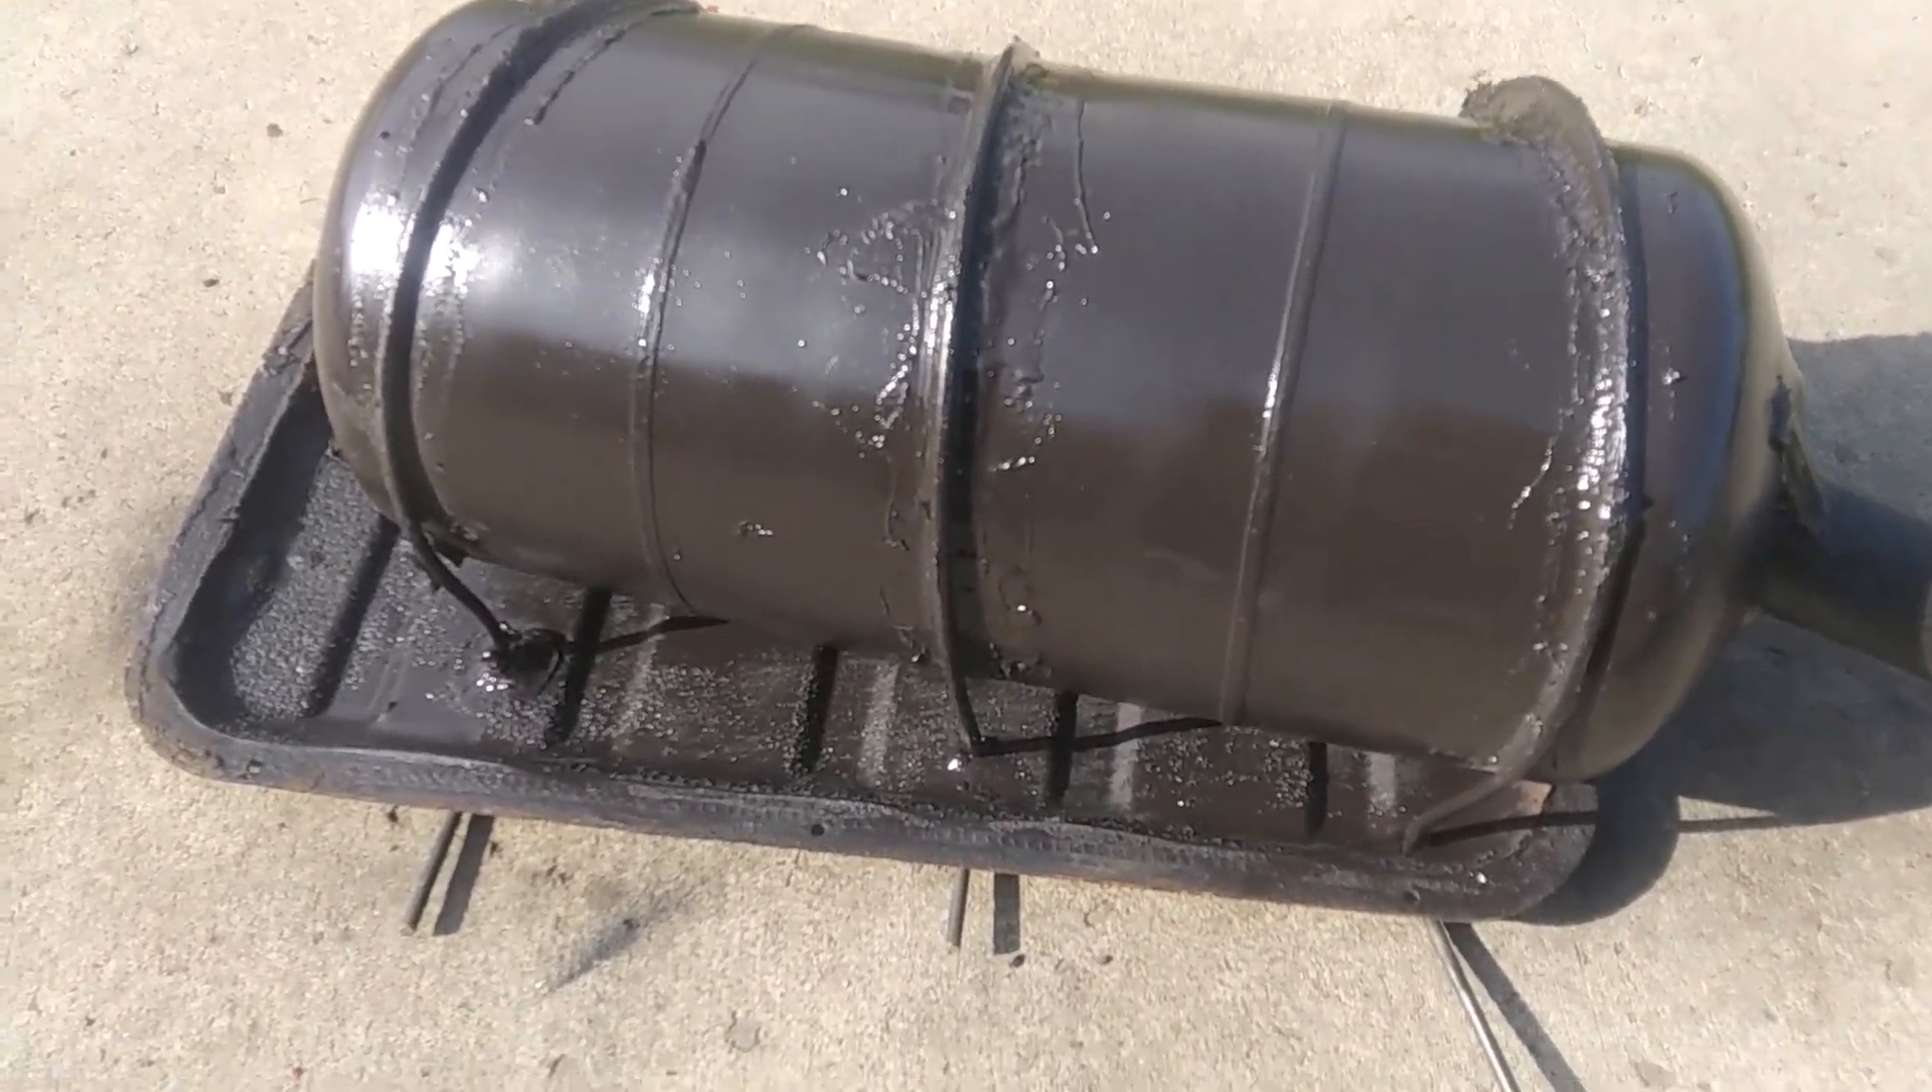Here is the final tank with the straps I did I did seal them to the tank.